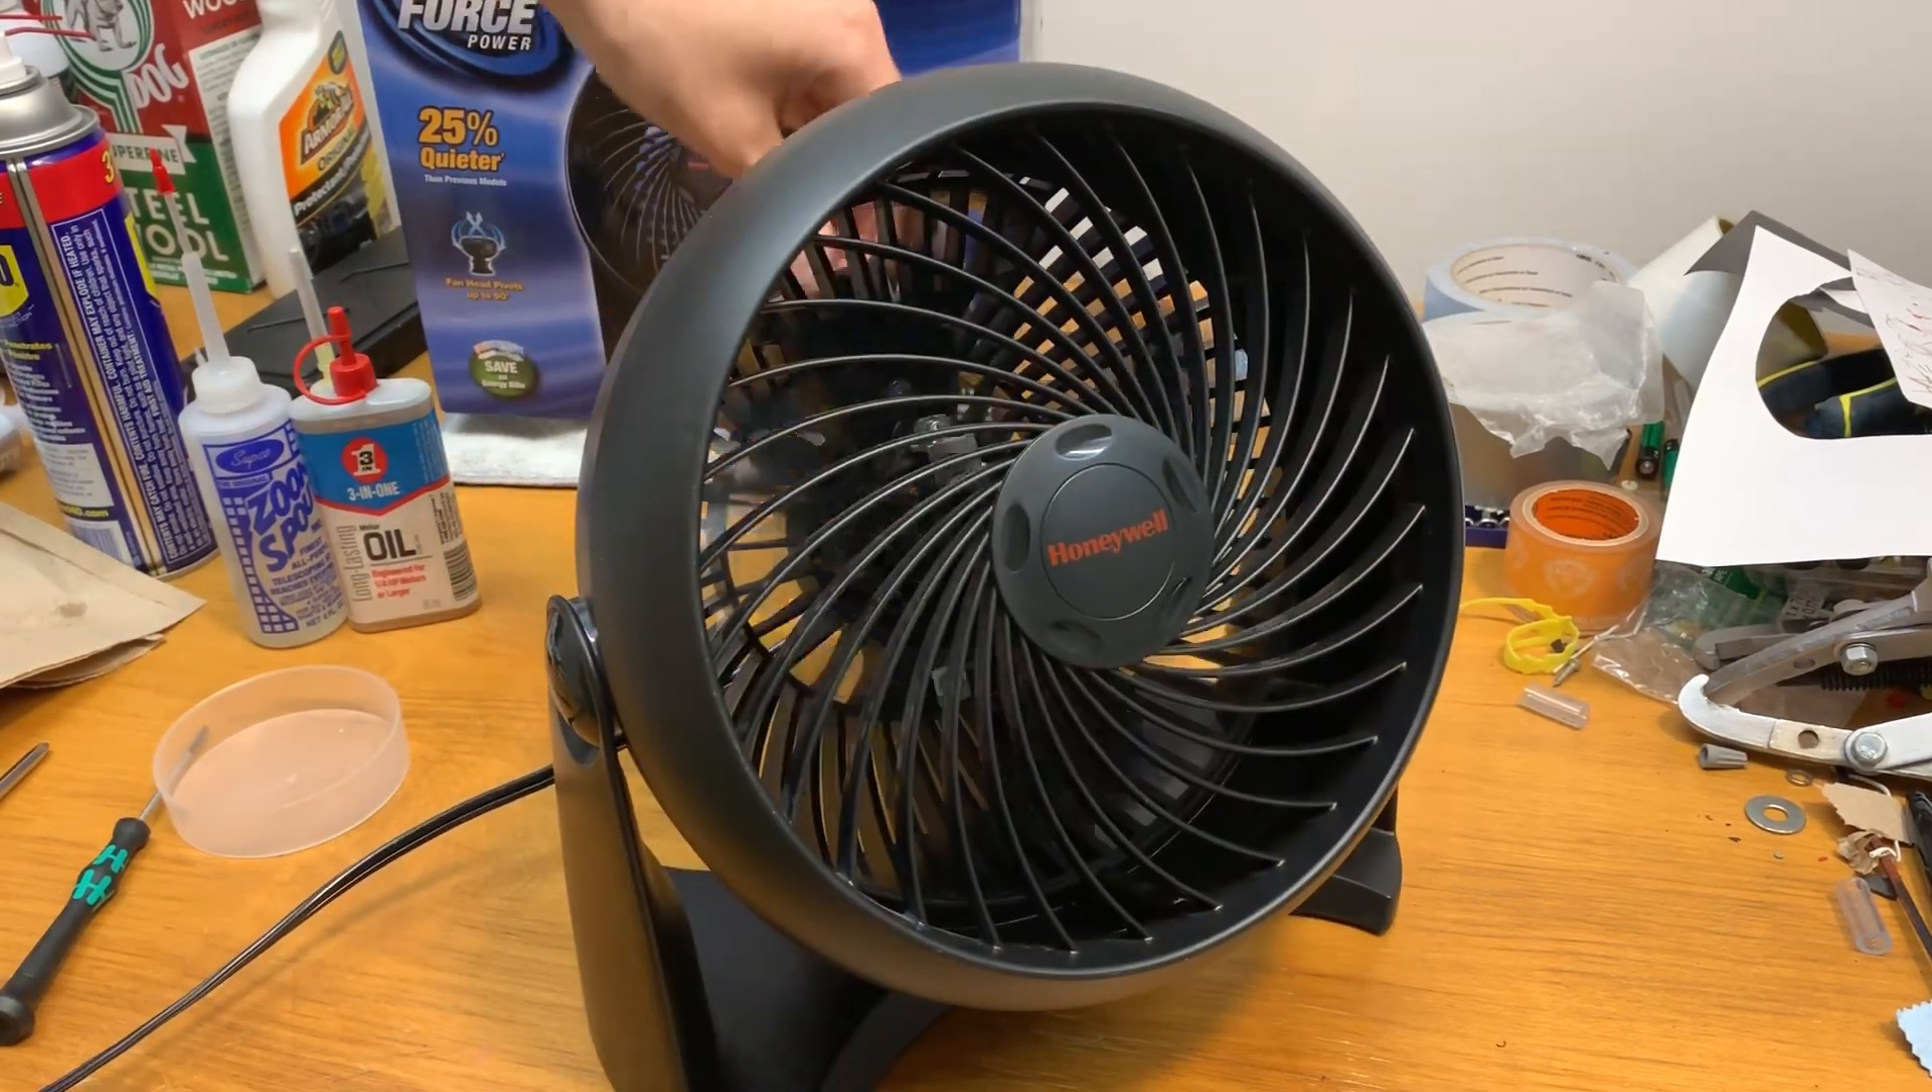All right, so with the fan all back together, it should be good to go again.